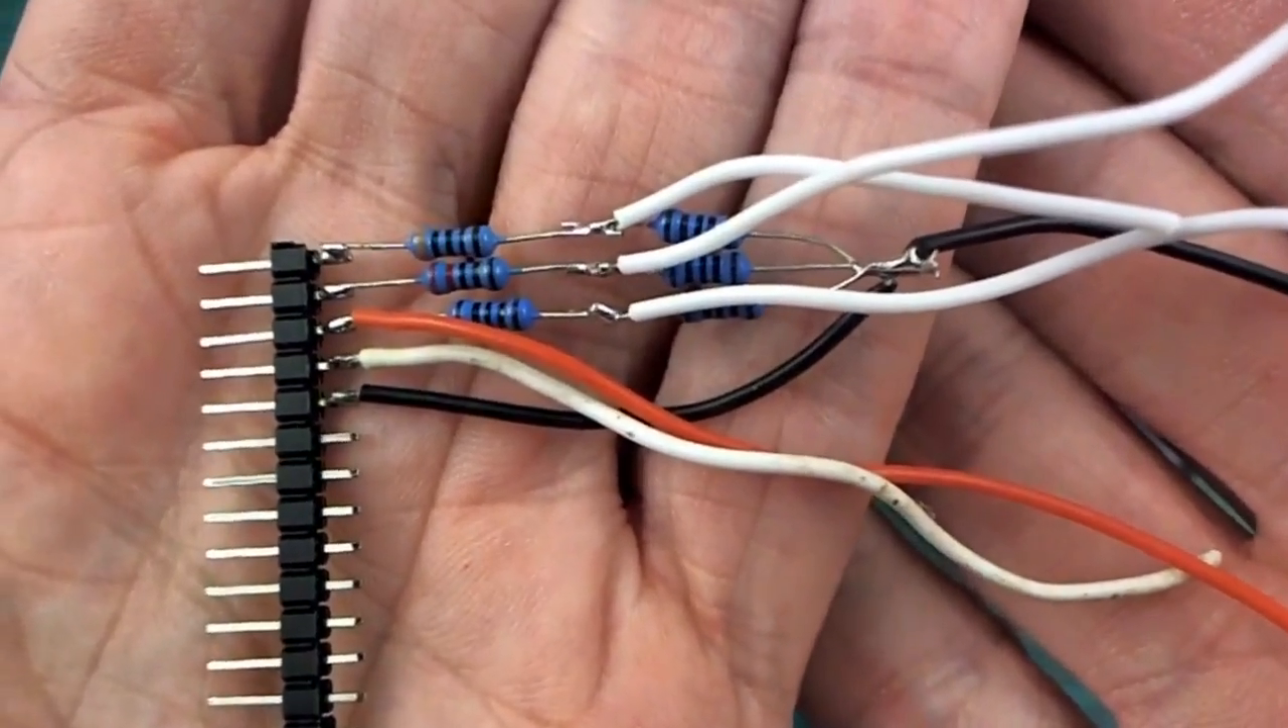So here's that circuit soldered up, well most of it anyway.